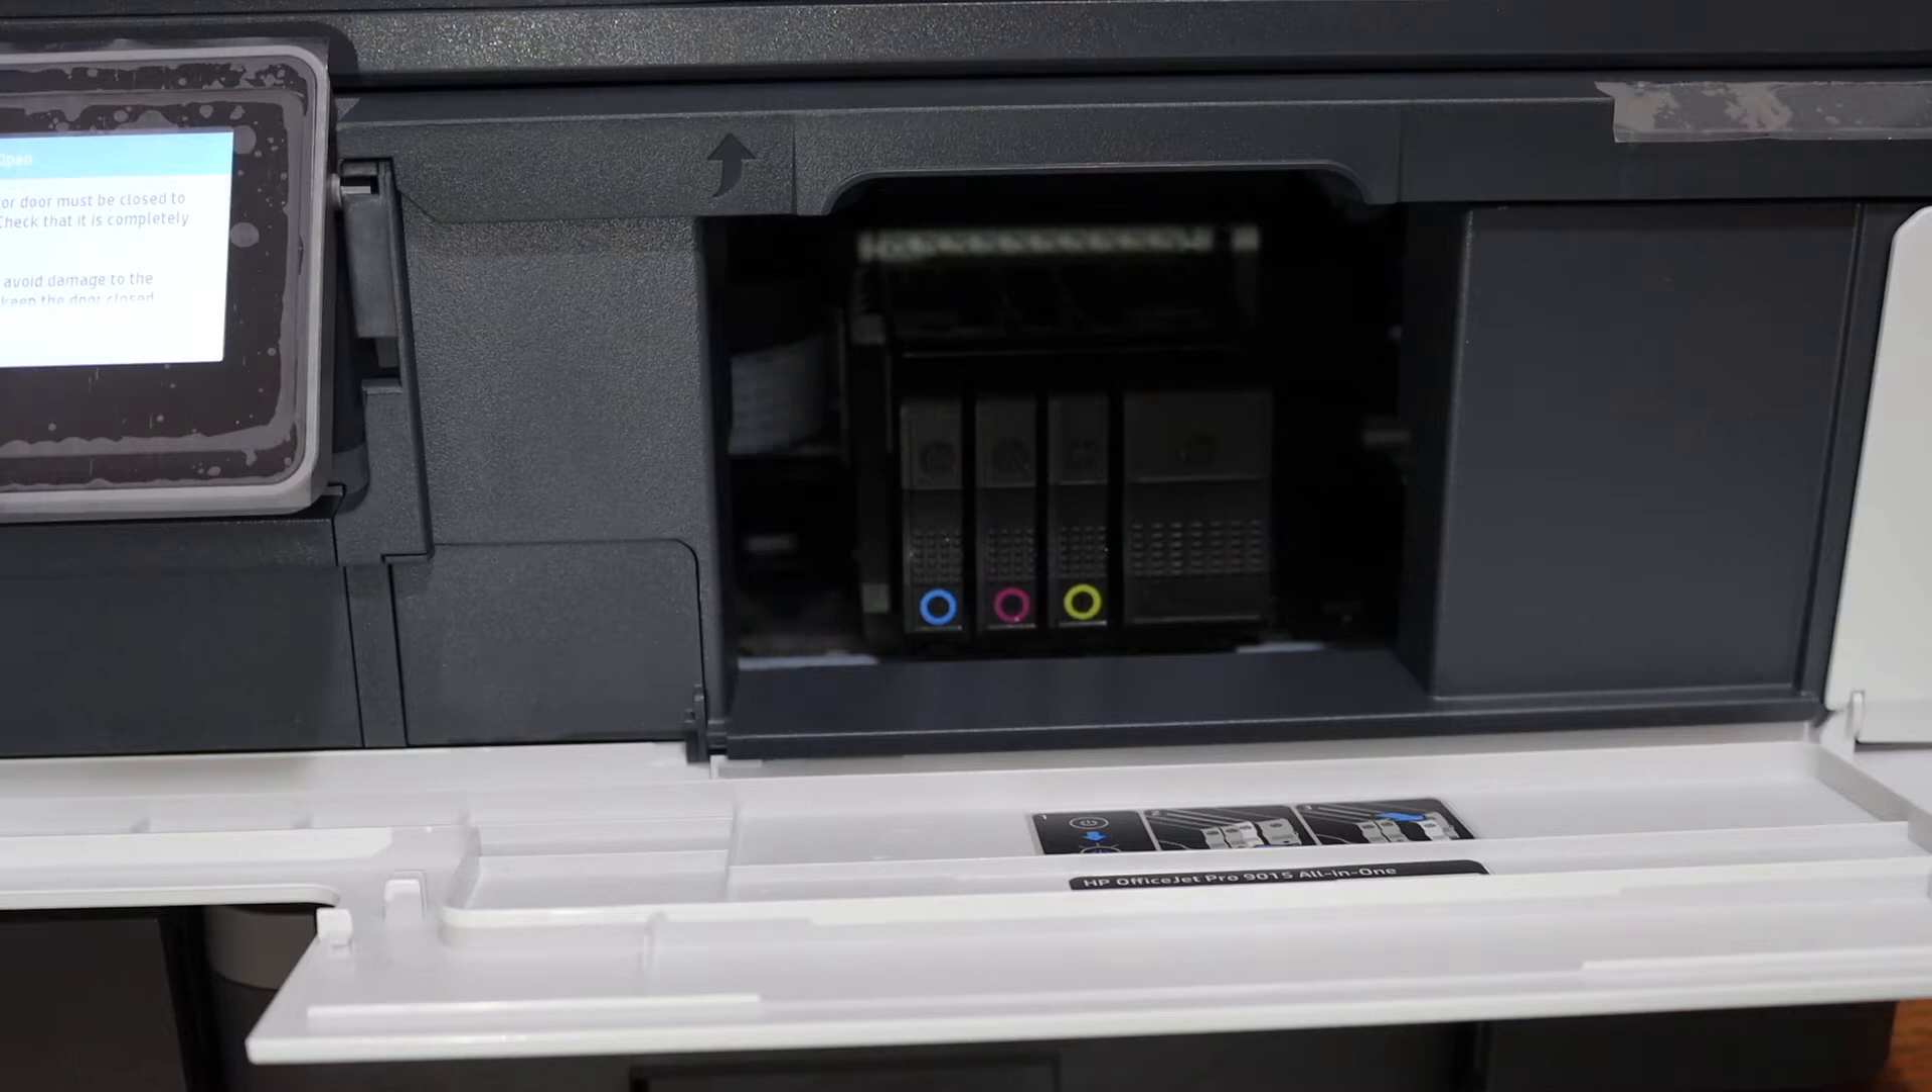And your ink cartridges are installed now.